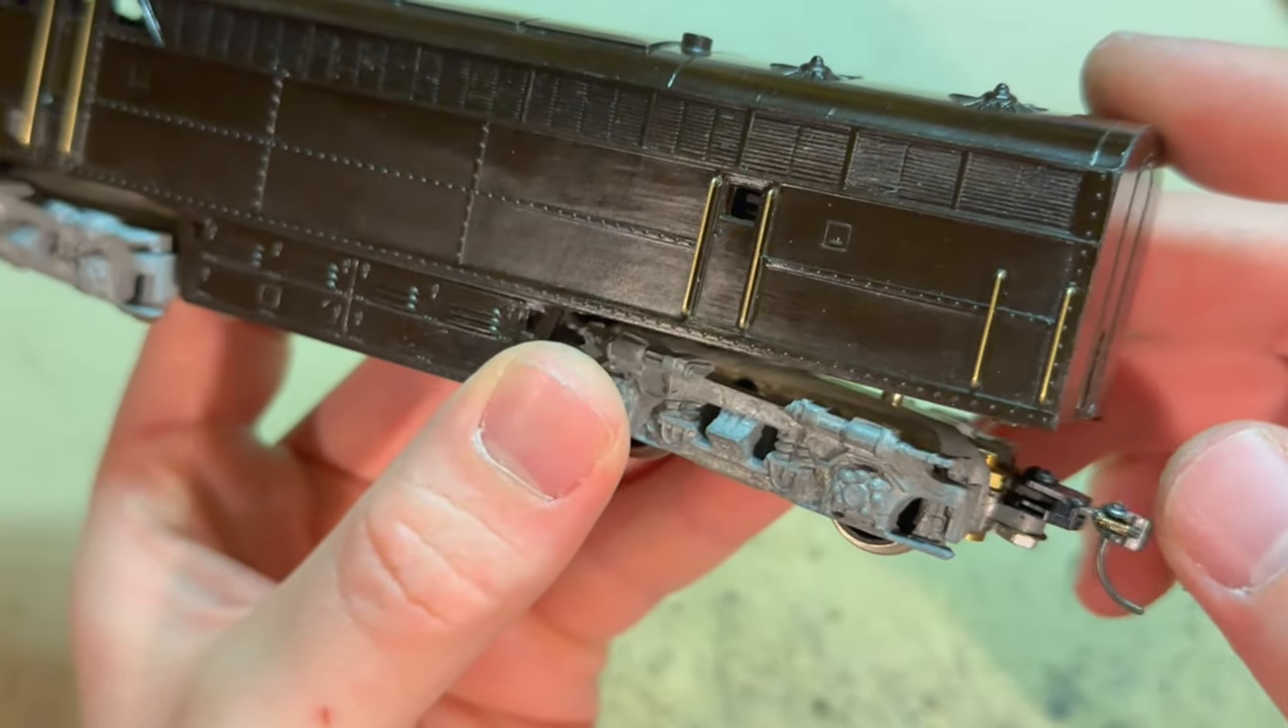Okay, the rest of the railings are finished. And I also put a rear coupler on.